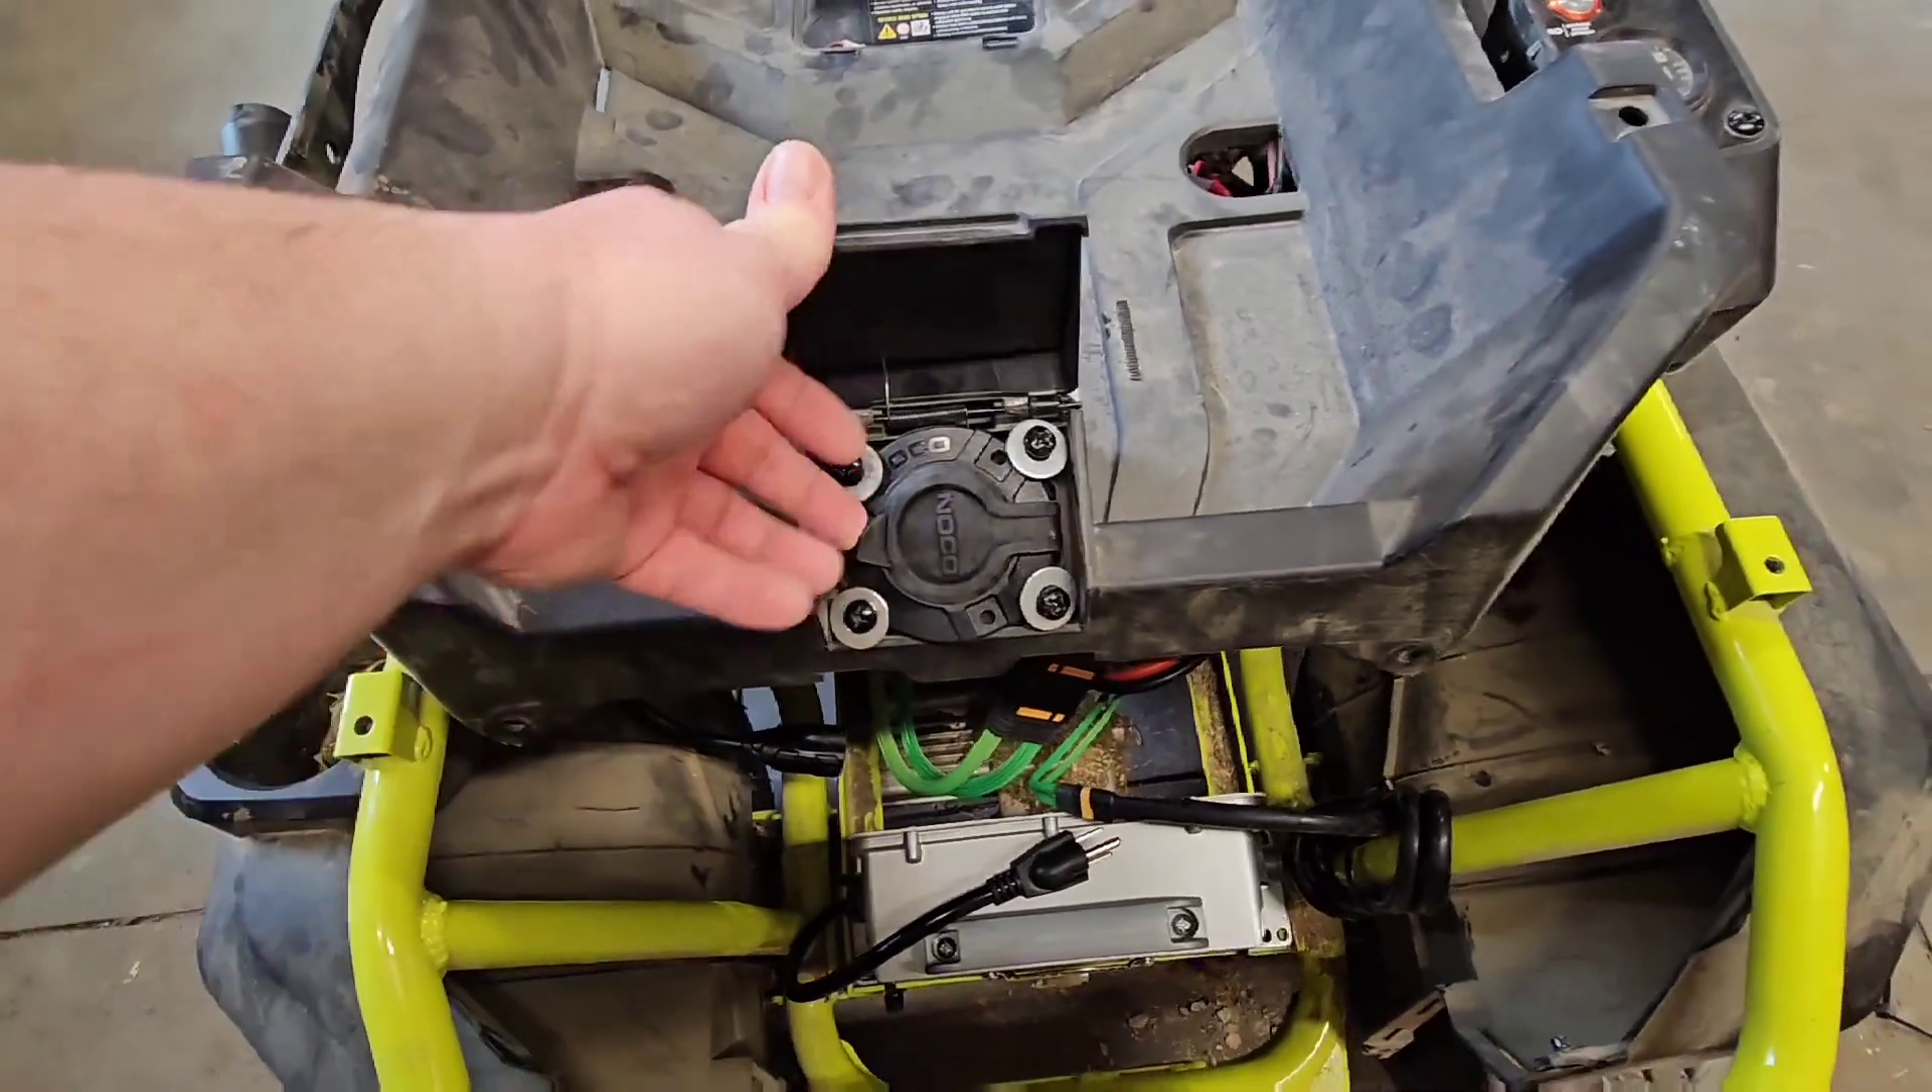I was able to get the port to go in there.